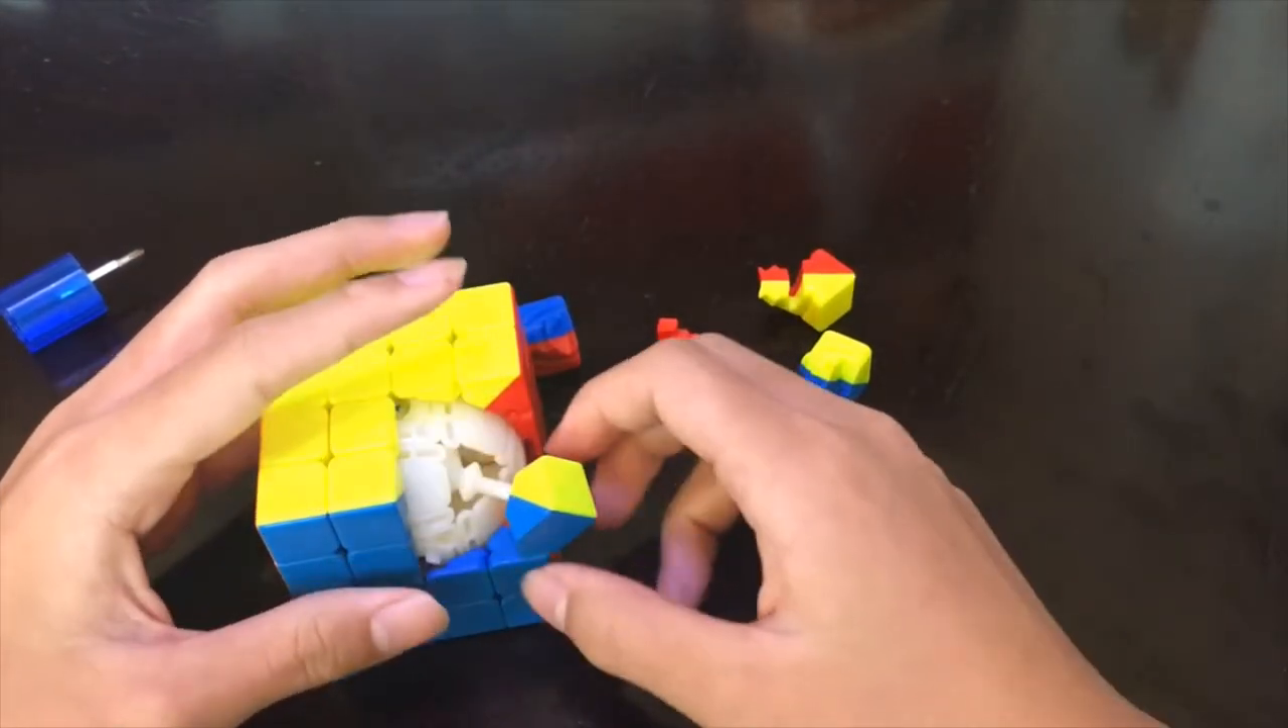I've tried a few times but i could not fit this corner piece in.